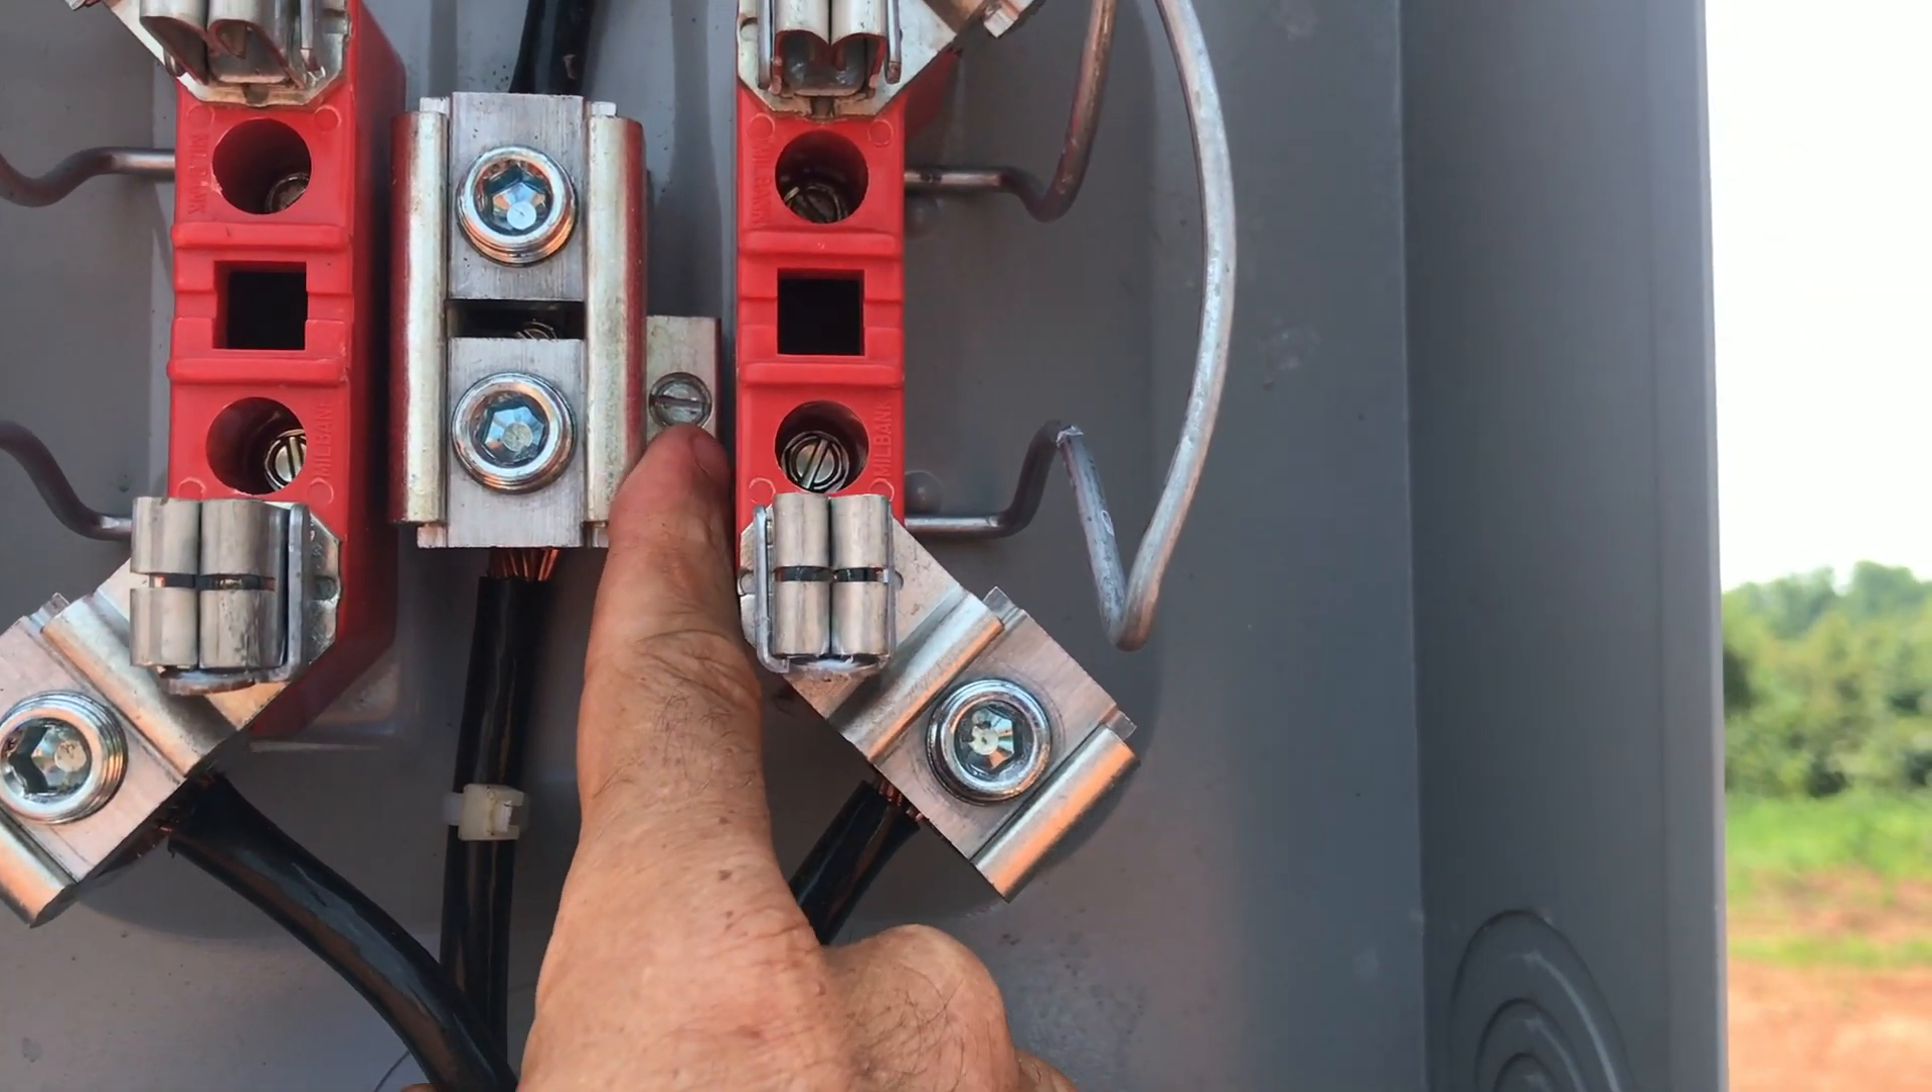Now when we use this this is a 200 amp meter base which will be used for the house and you'll notice there's a lug here and I don't have a wire coming out.